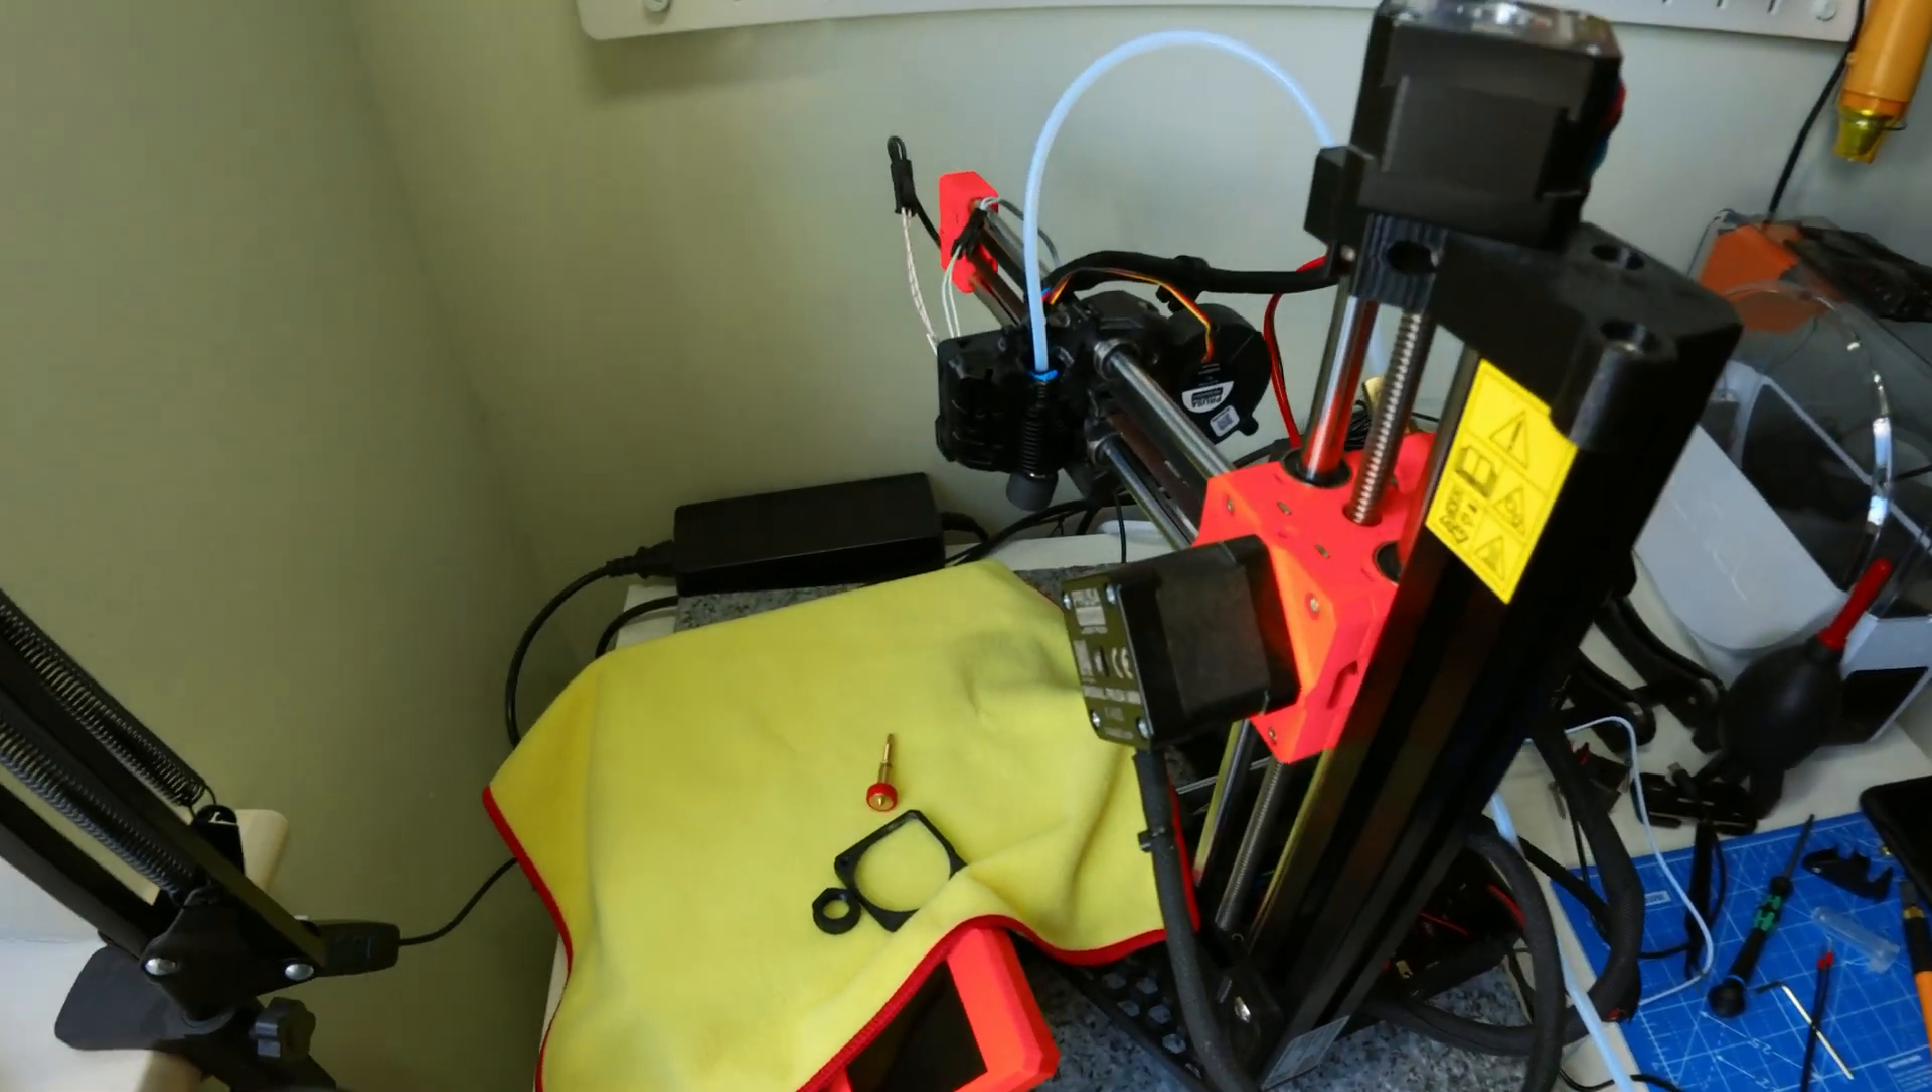You can see that the printhead has been assembled. The PTFE tube is installed as well.